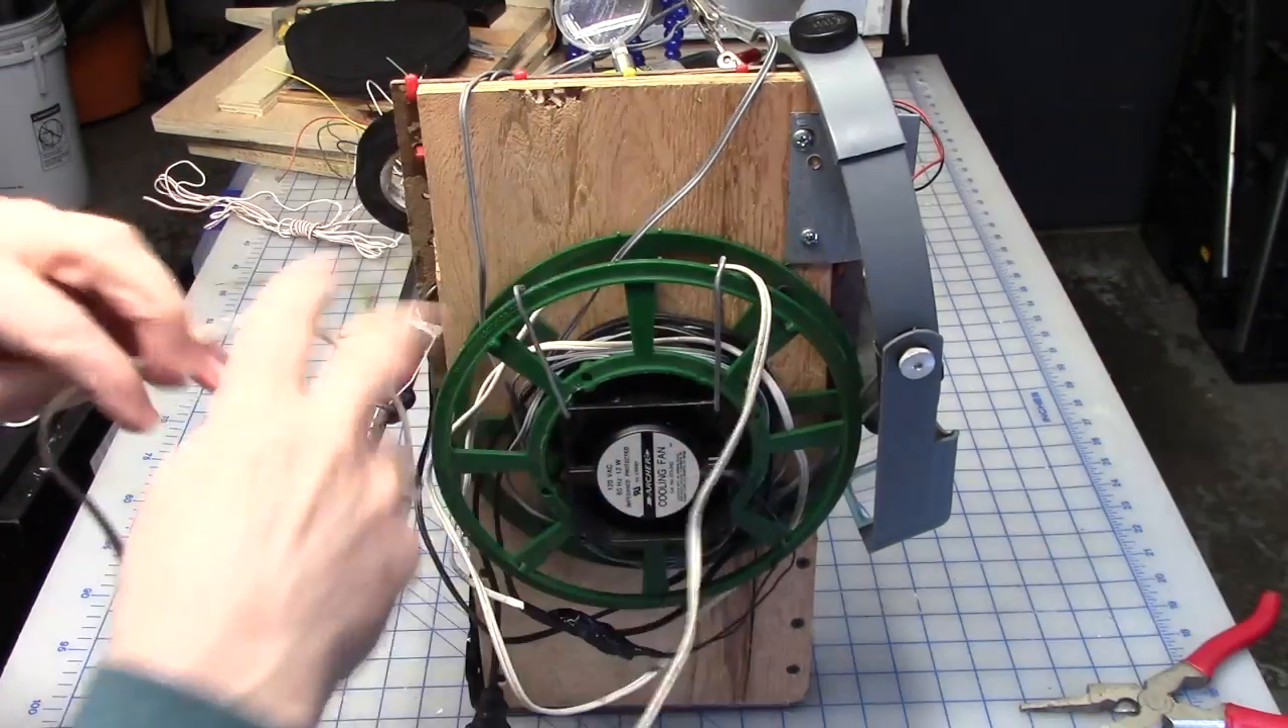I attached a small cord reel to the back. So now the wires can be wrapped up and everything's neat.